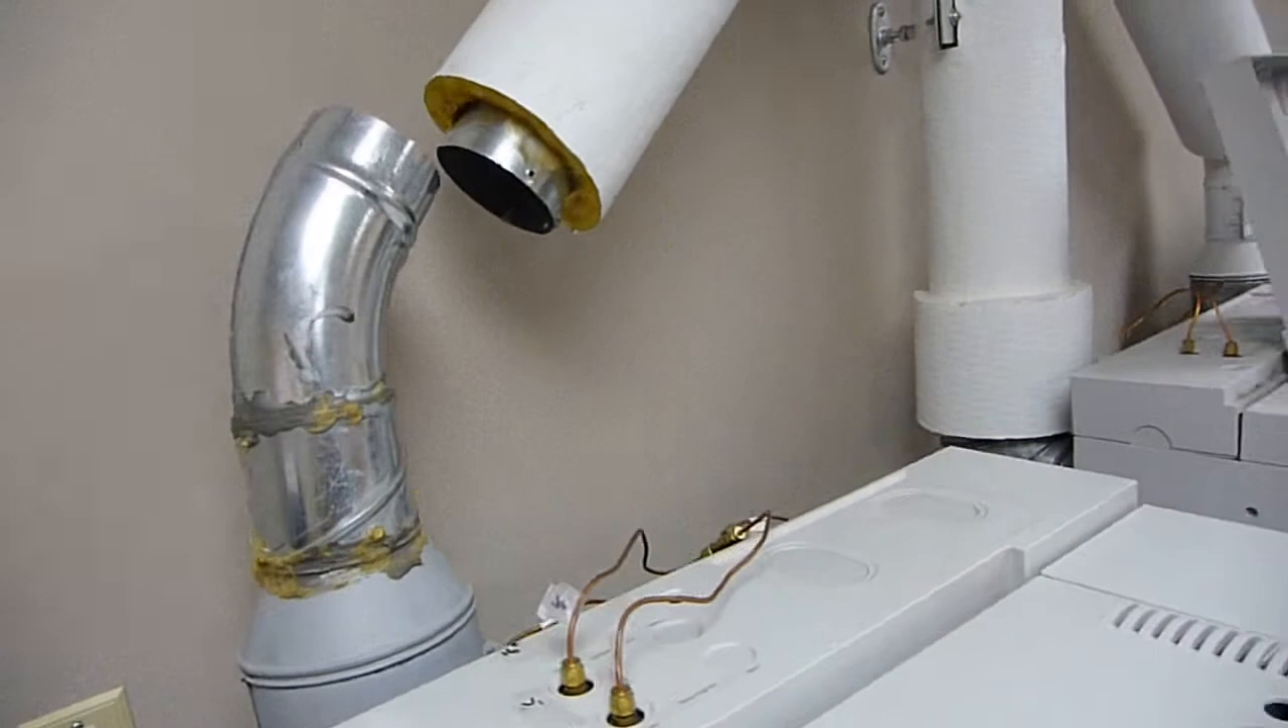This is the existing oven hot air deflector exhaust, partially disassembled and with a, with a gap here.